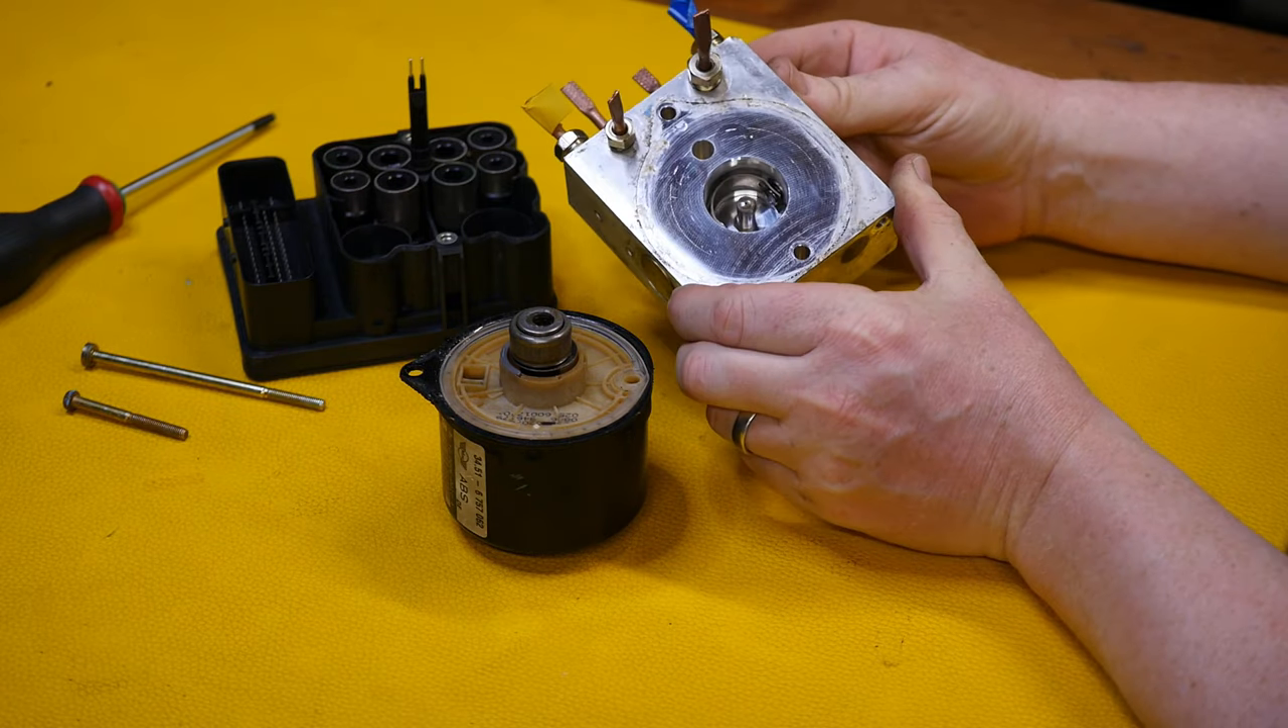The motor has just come off quite easily there.